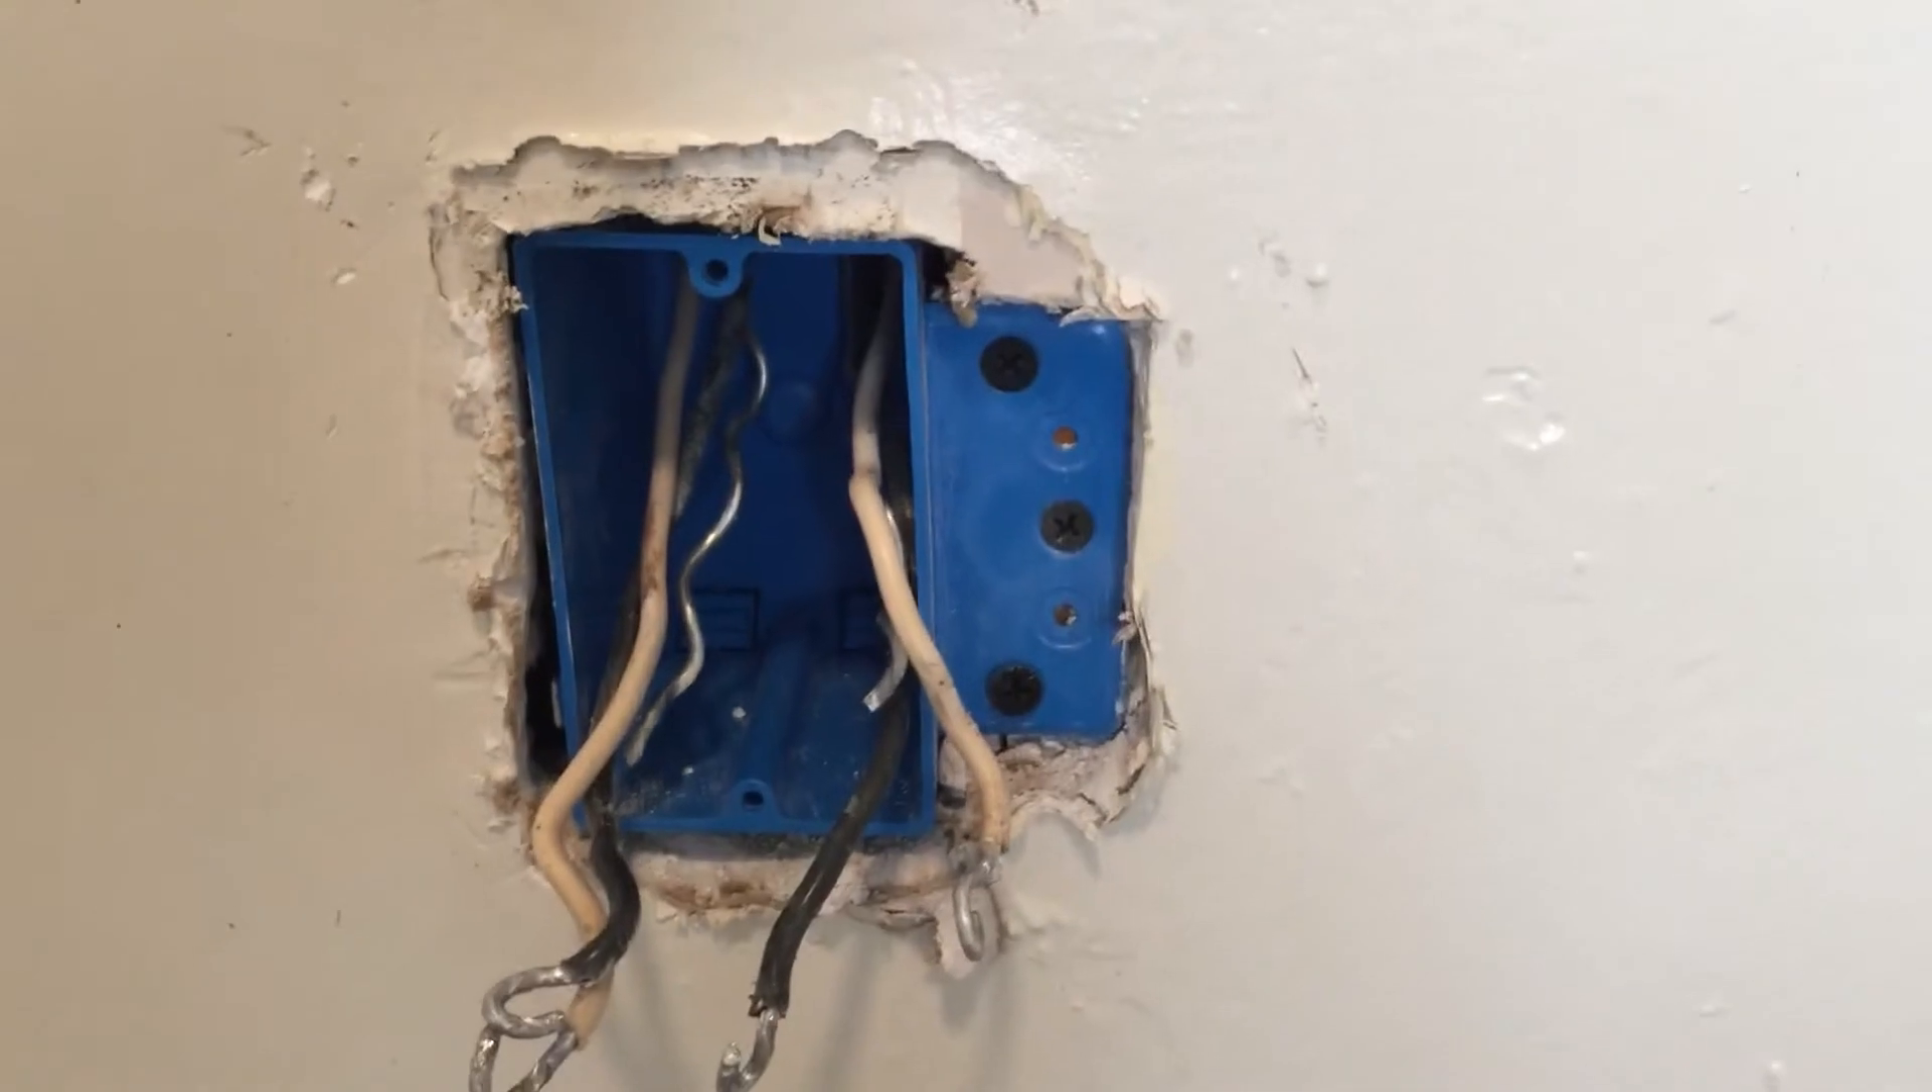Okay this is the box size I choose installed.